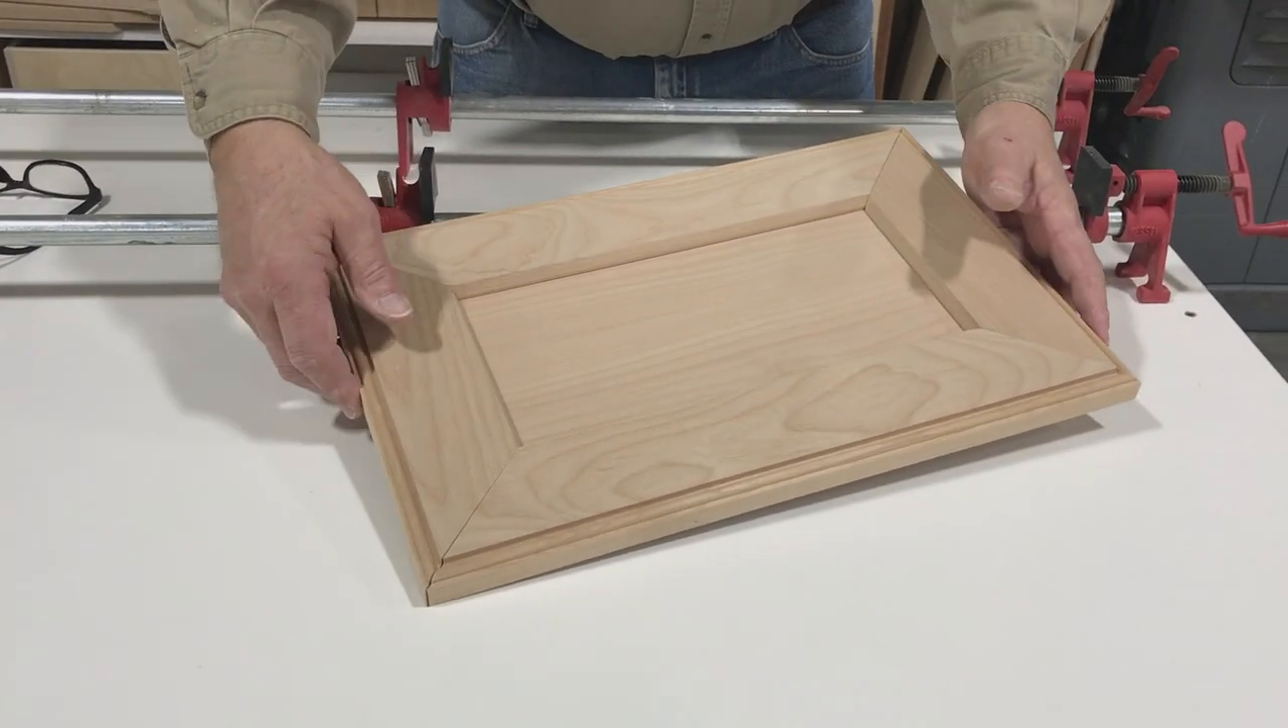So, we have cut our panel now and we just dry fitted our door together to make sure everything fits nicely.